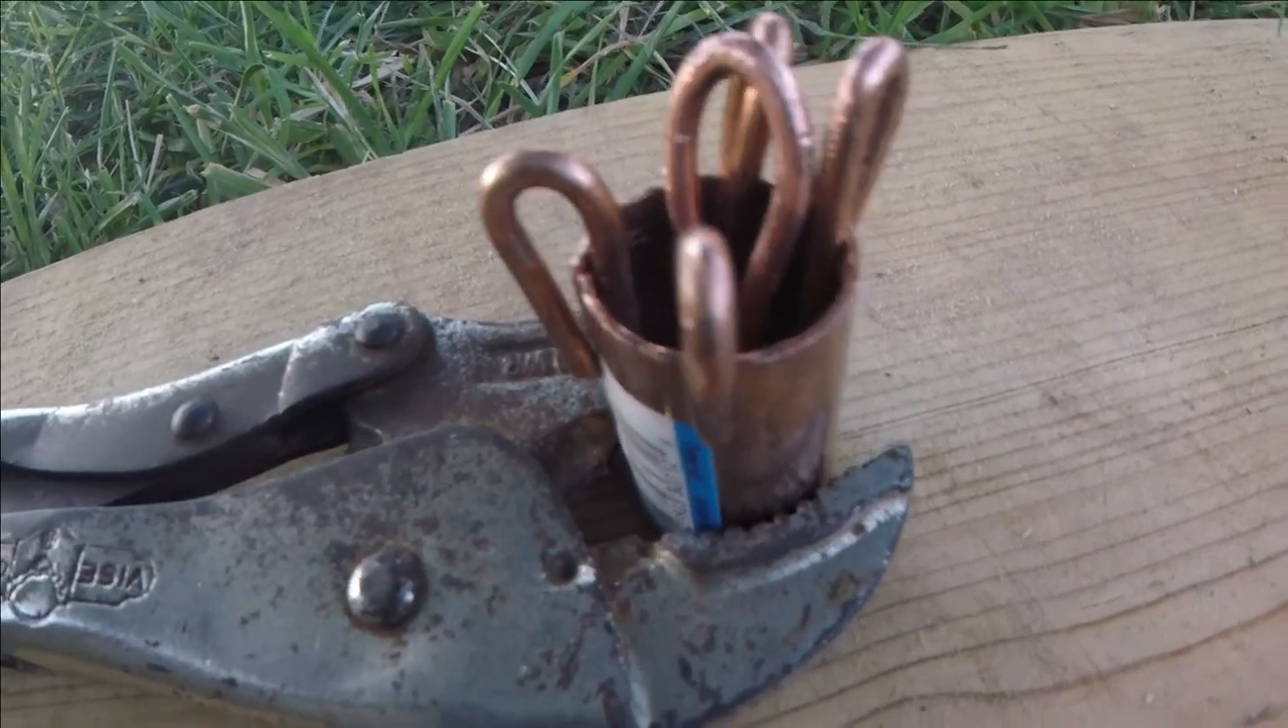Got the vise grips holding the copper pipe together. Got the copper wire in there. And the loop that you can see in there as well.